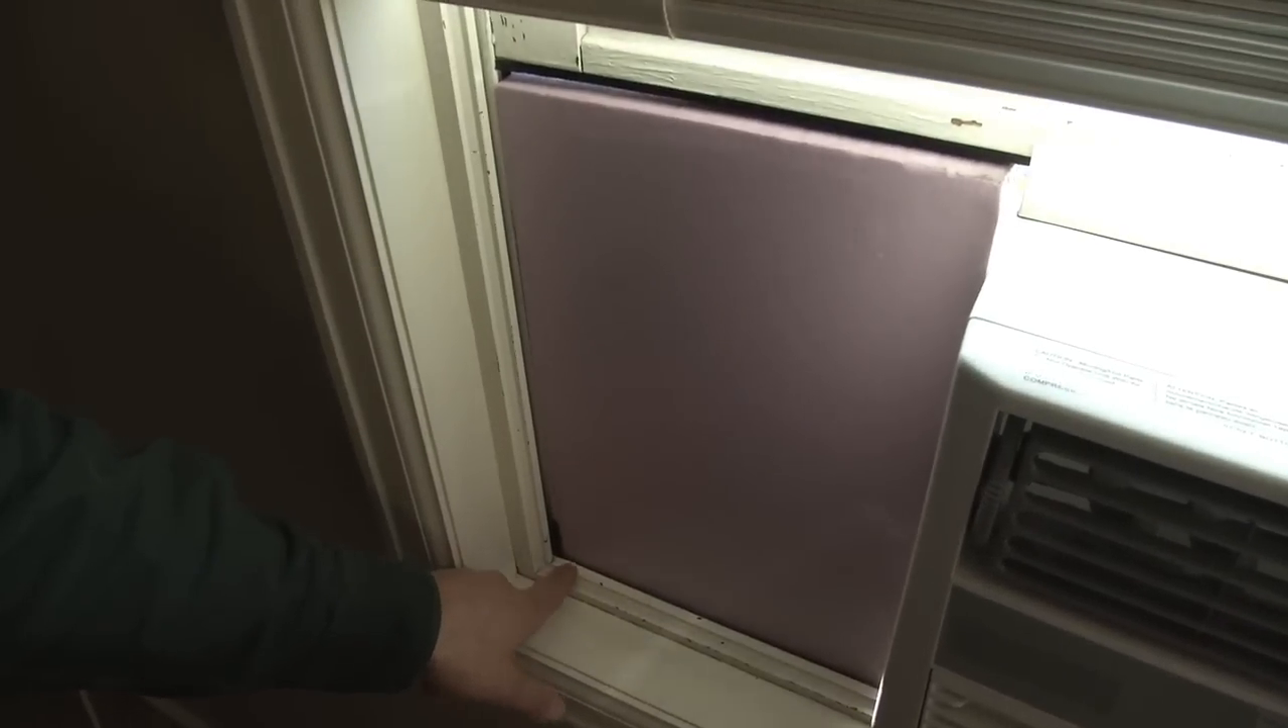So here are a couple of foam panels that I've already cut to size for this particular window. And you can see that it's fairly tight in there. You can see it's nice and even up against the window frame.